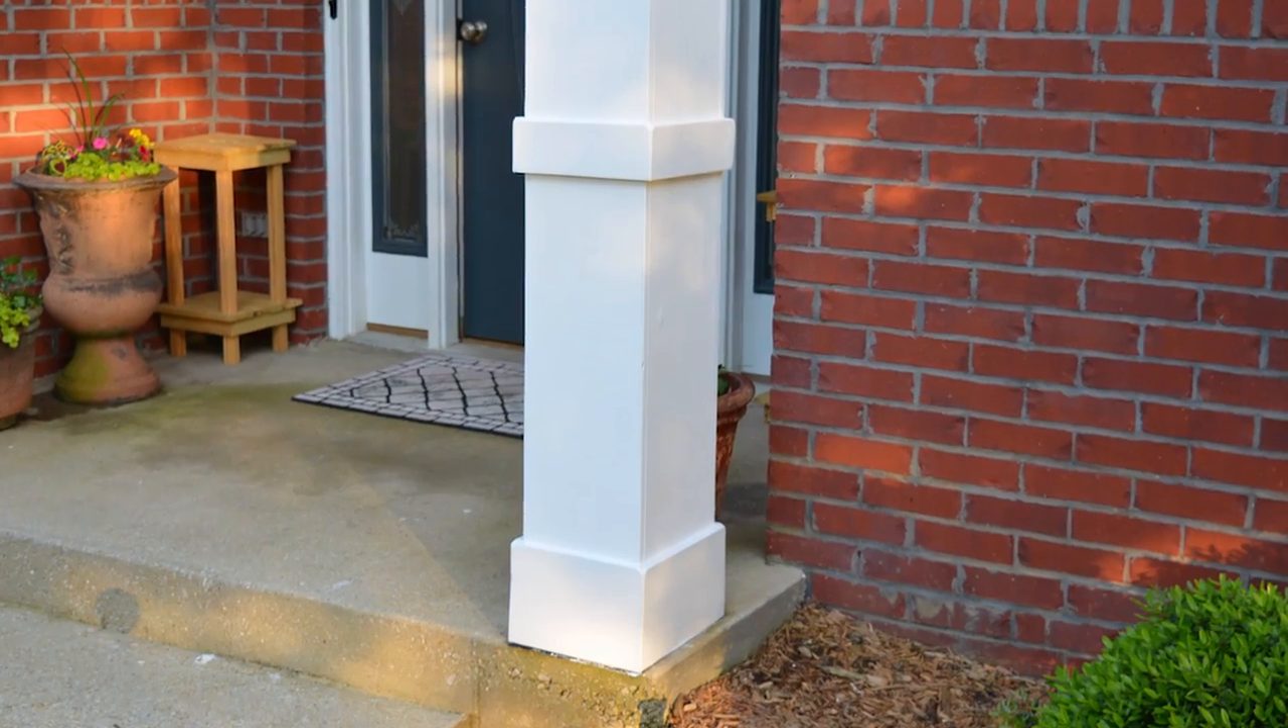Here is the column with a fresh coat of paint and the 1x3 trim in the middle hides the joint.